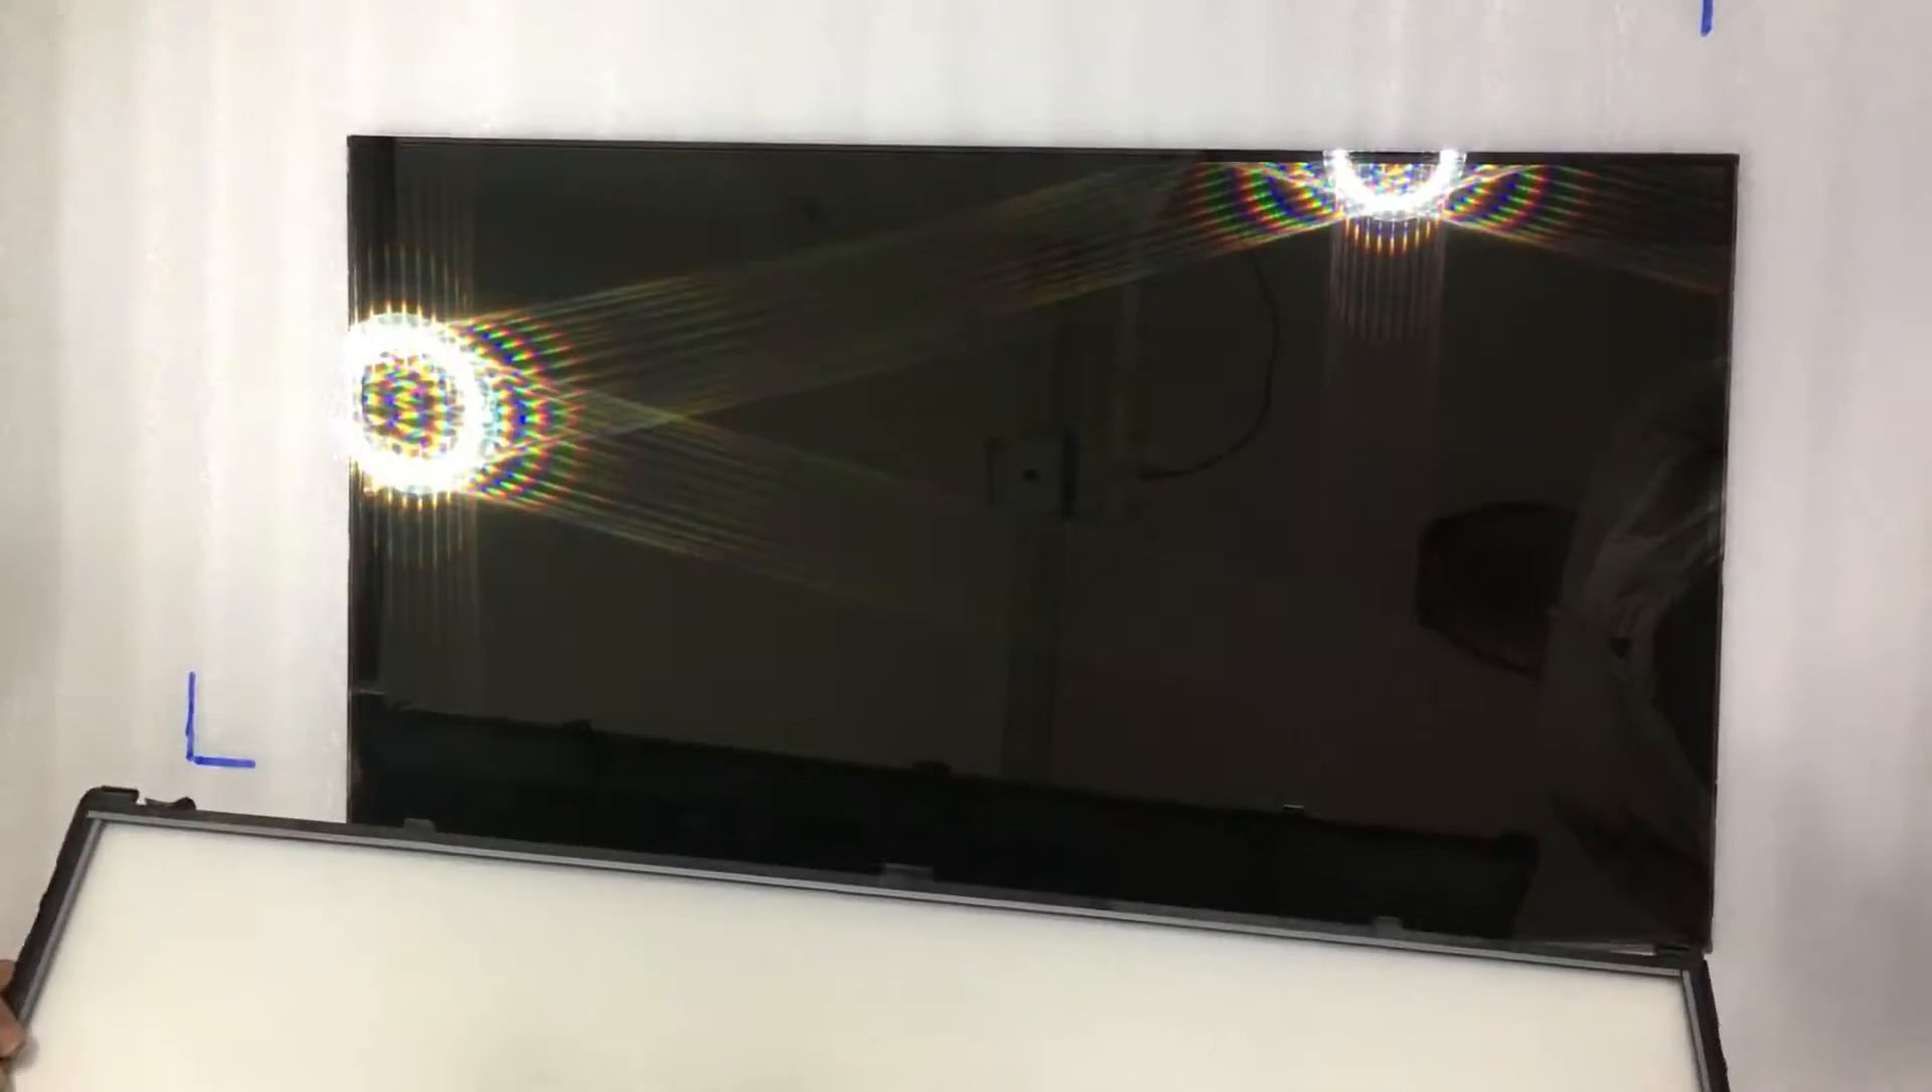Here we have separated display panel from backlight.